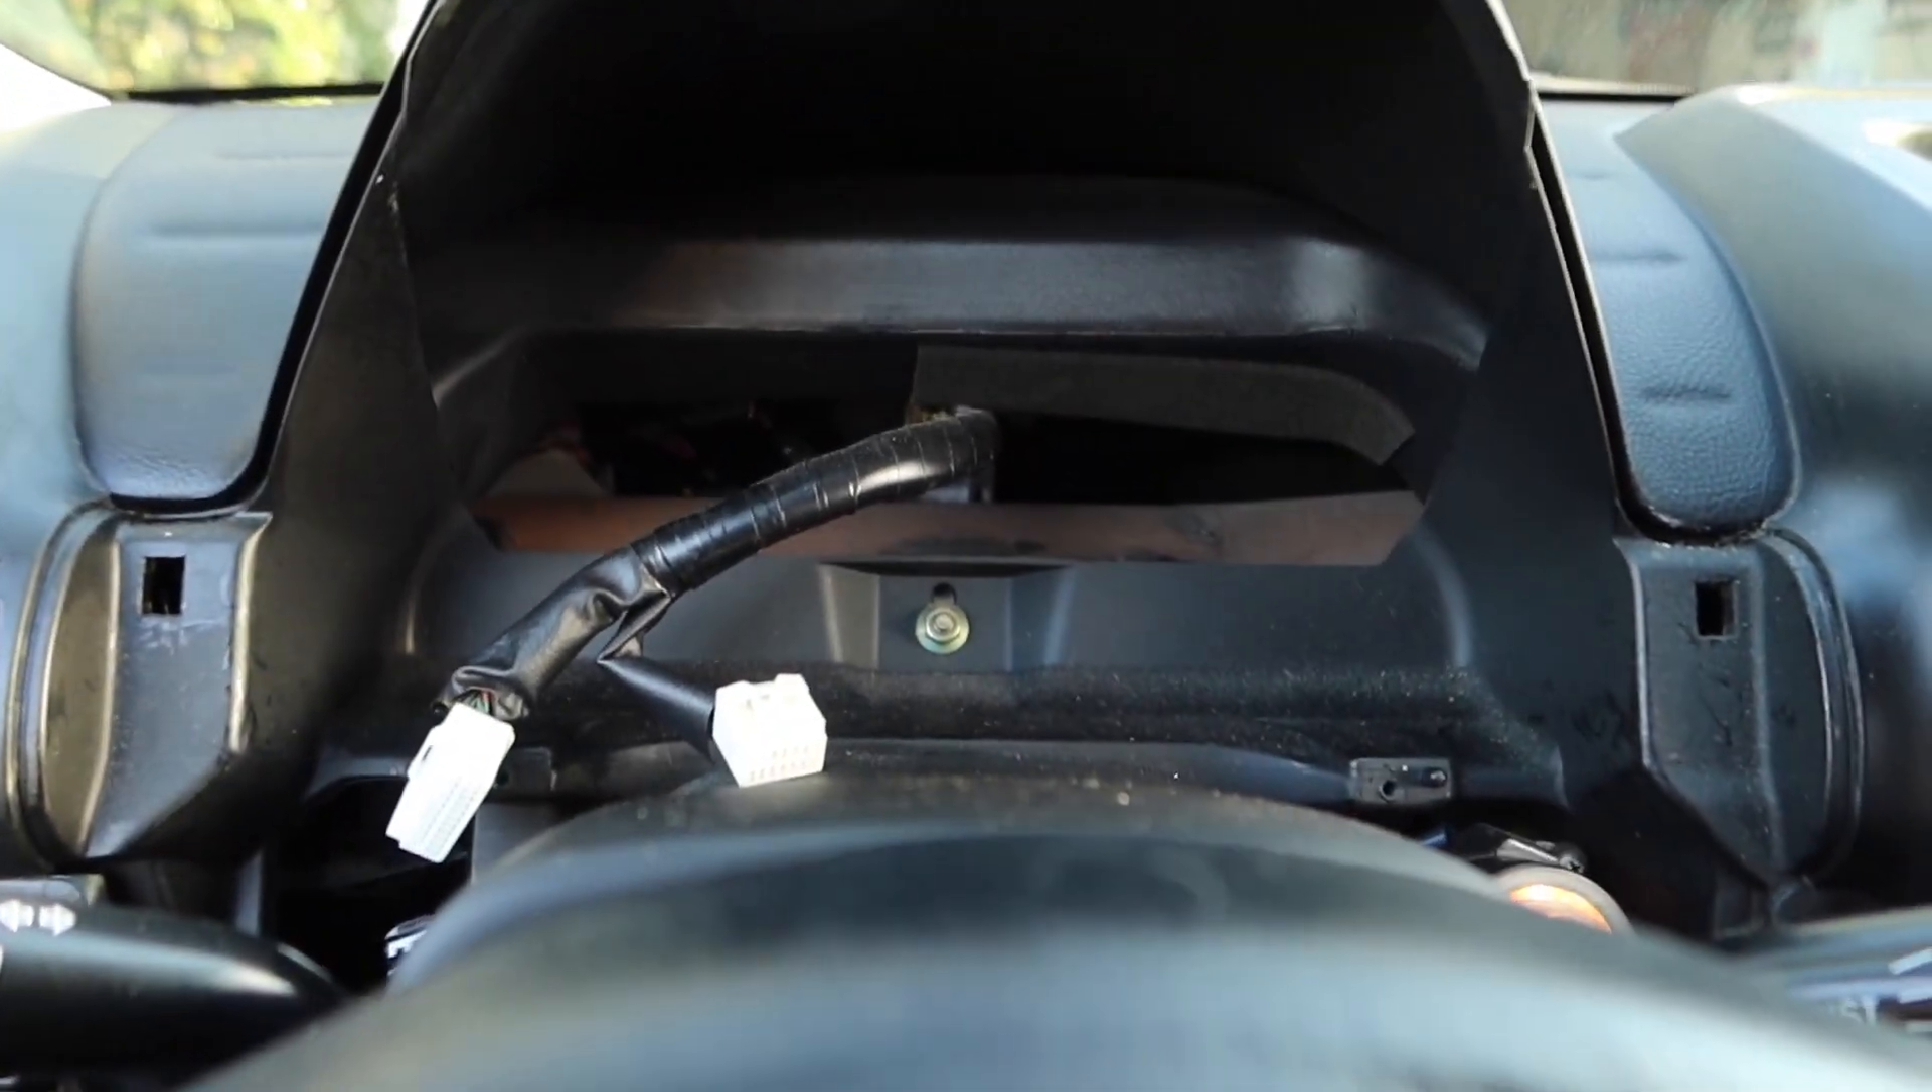All right, now with the cluster out, your car's officially a bucket.